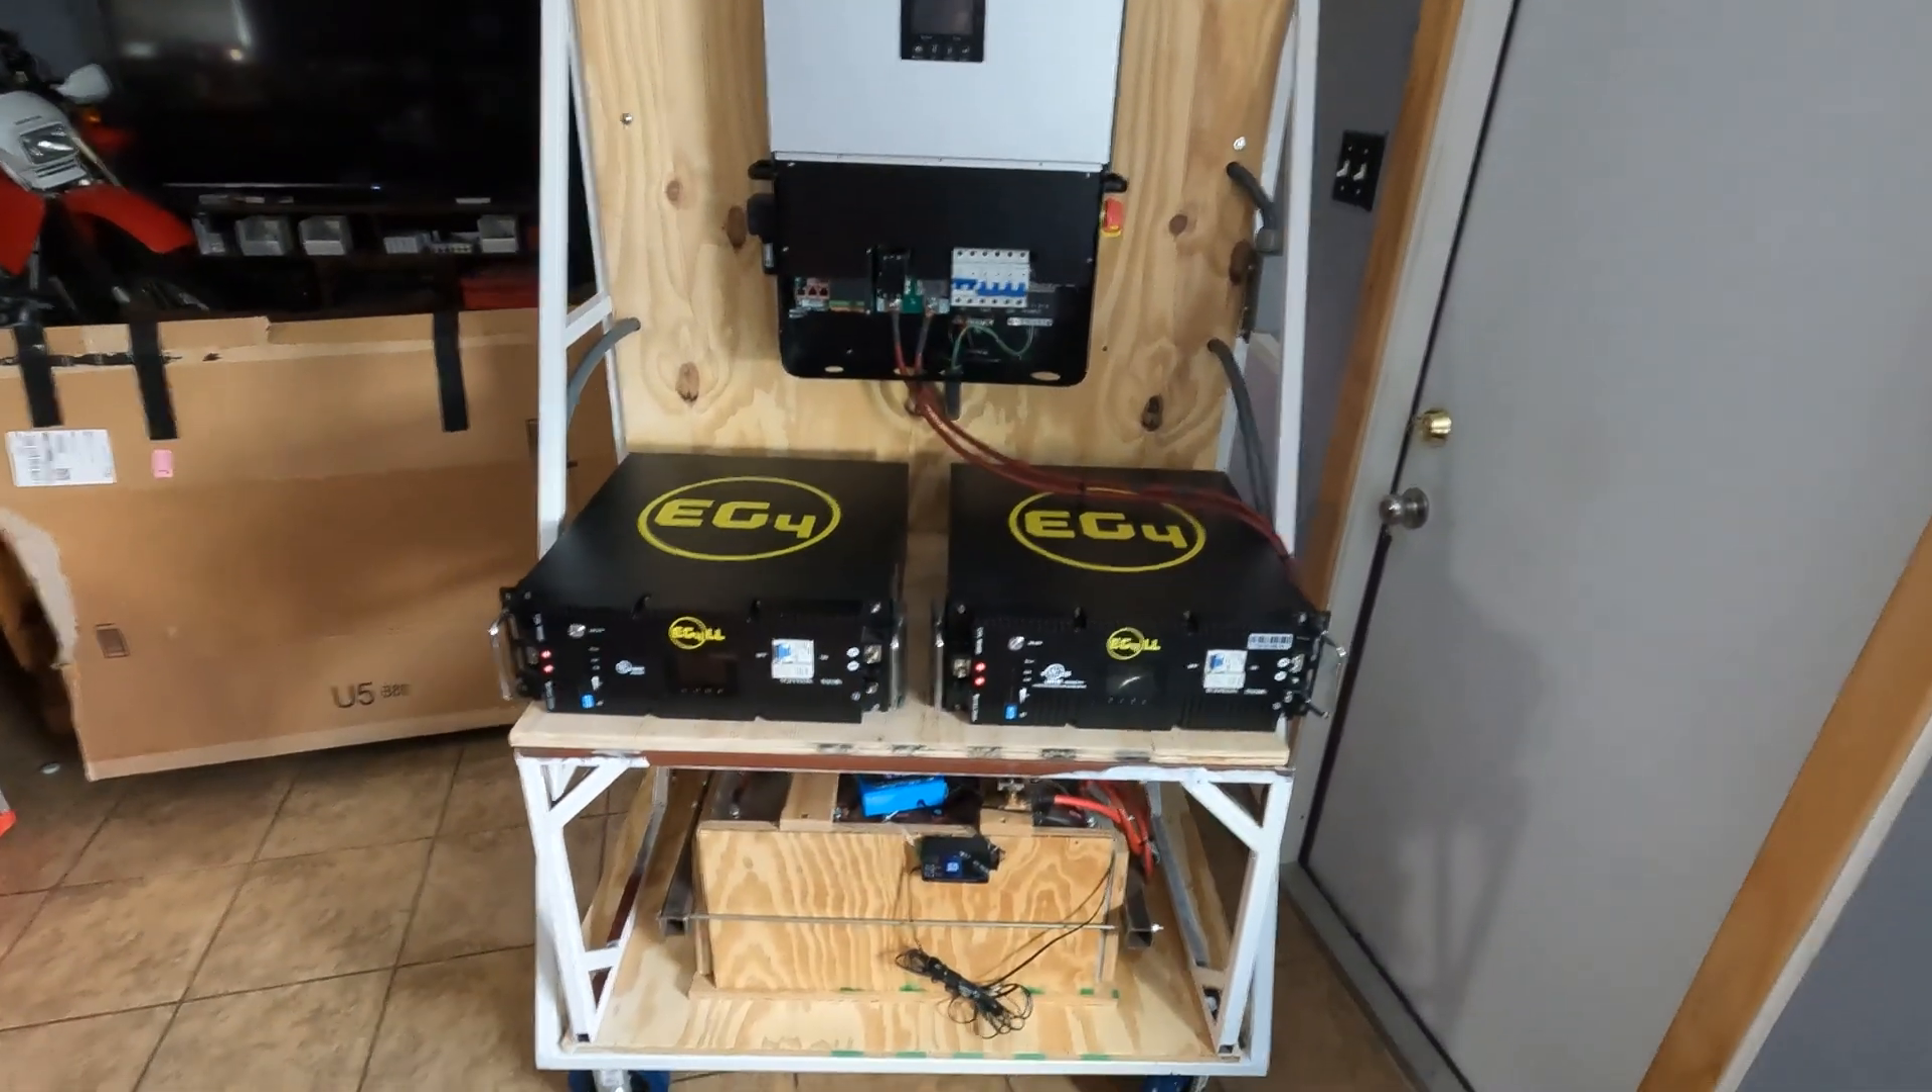Got the batteries all put on here and they fit nice.